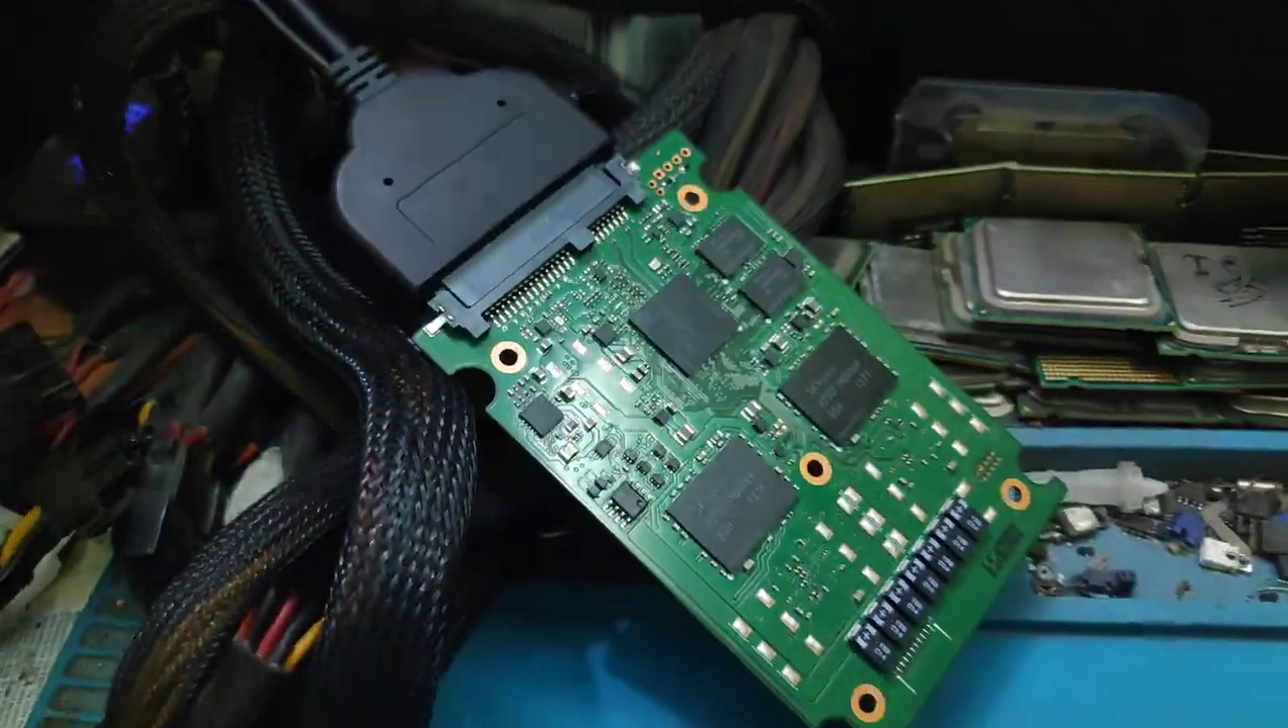यह है SSD और यह मैंने connect किया।